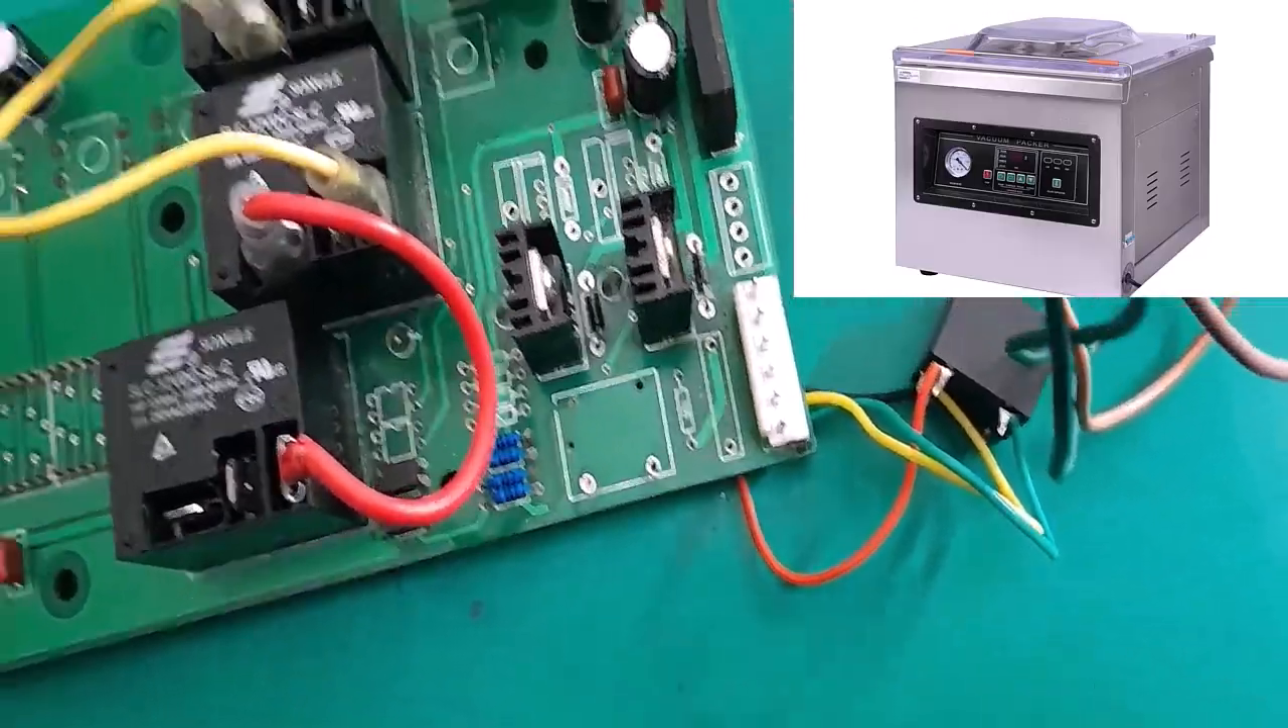So this is the controller board for the DZ400 series vacuum sealer that I've taken out so that I can do some measurement and see if I can trace where the fault is.